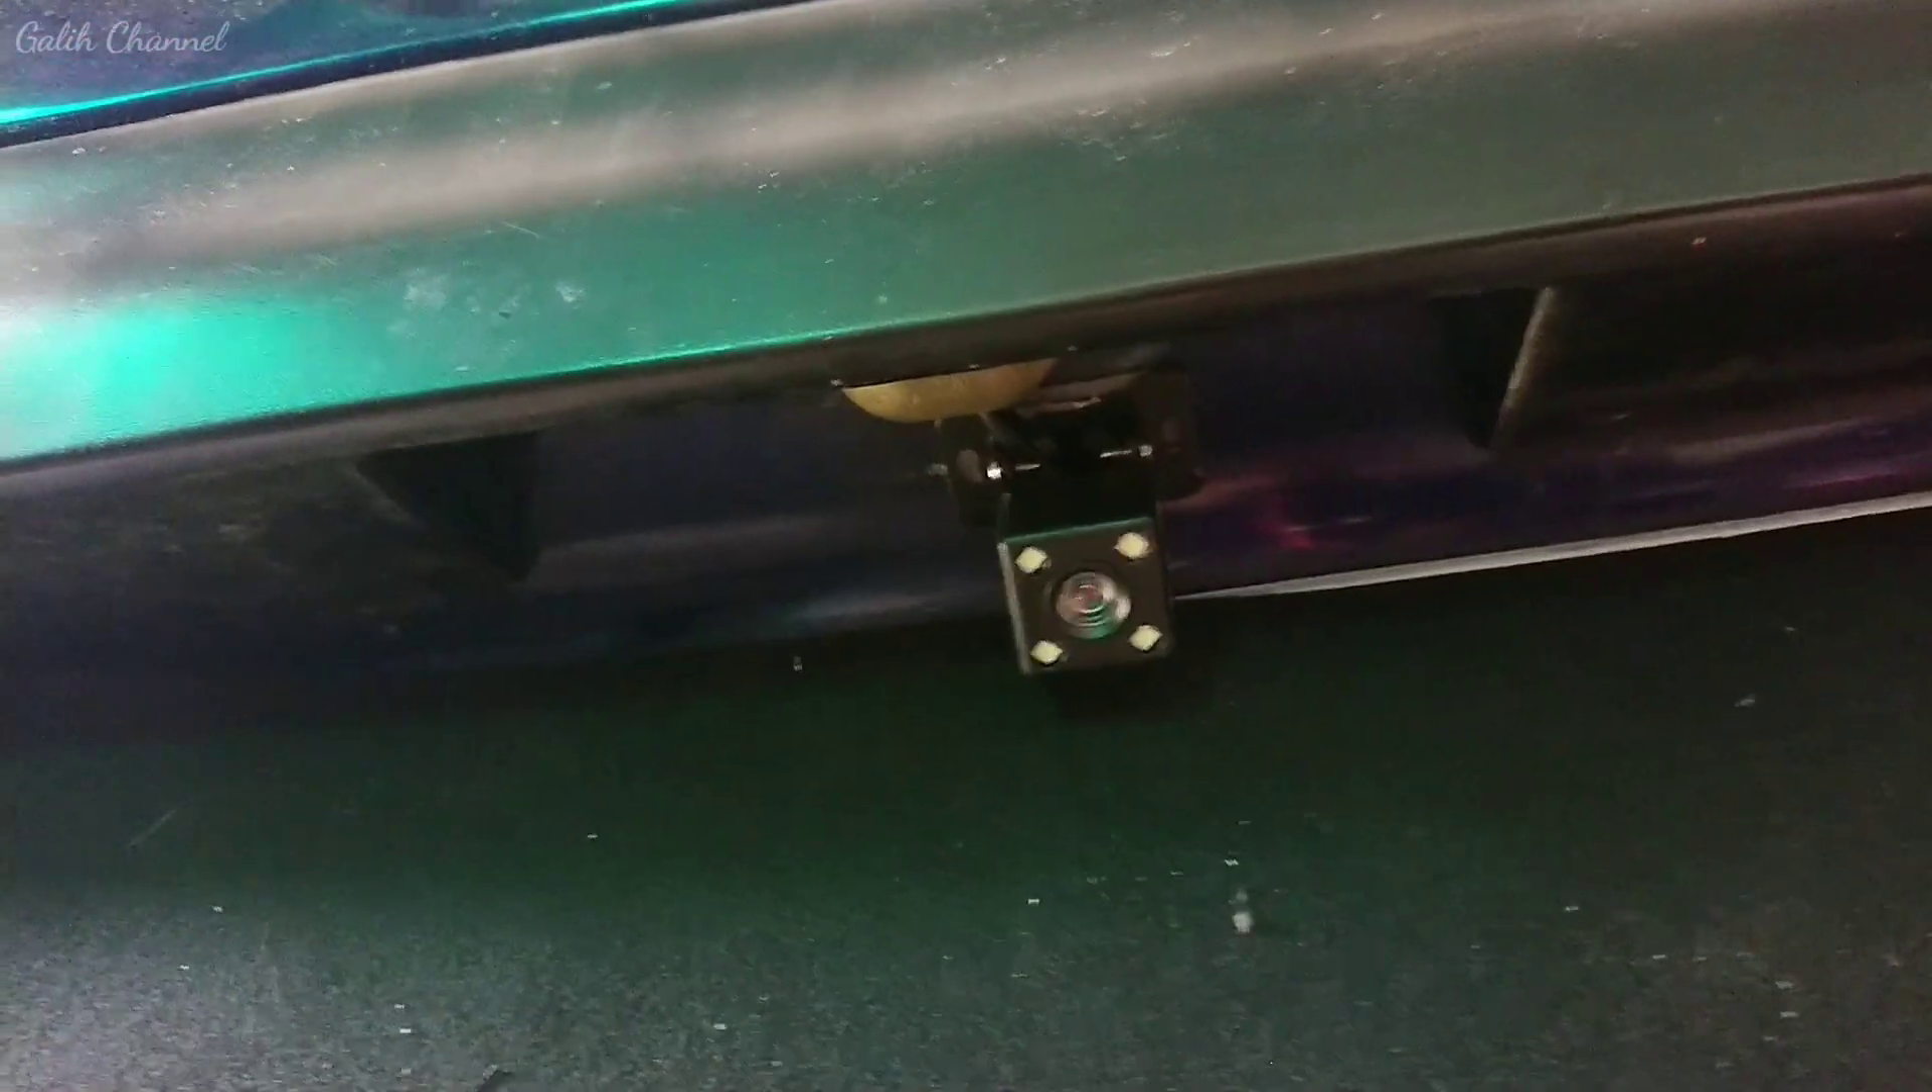Ini sudah saya pasang dan sudah saya atur ya untuk kamera belakangnya.